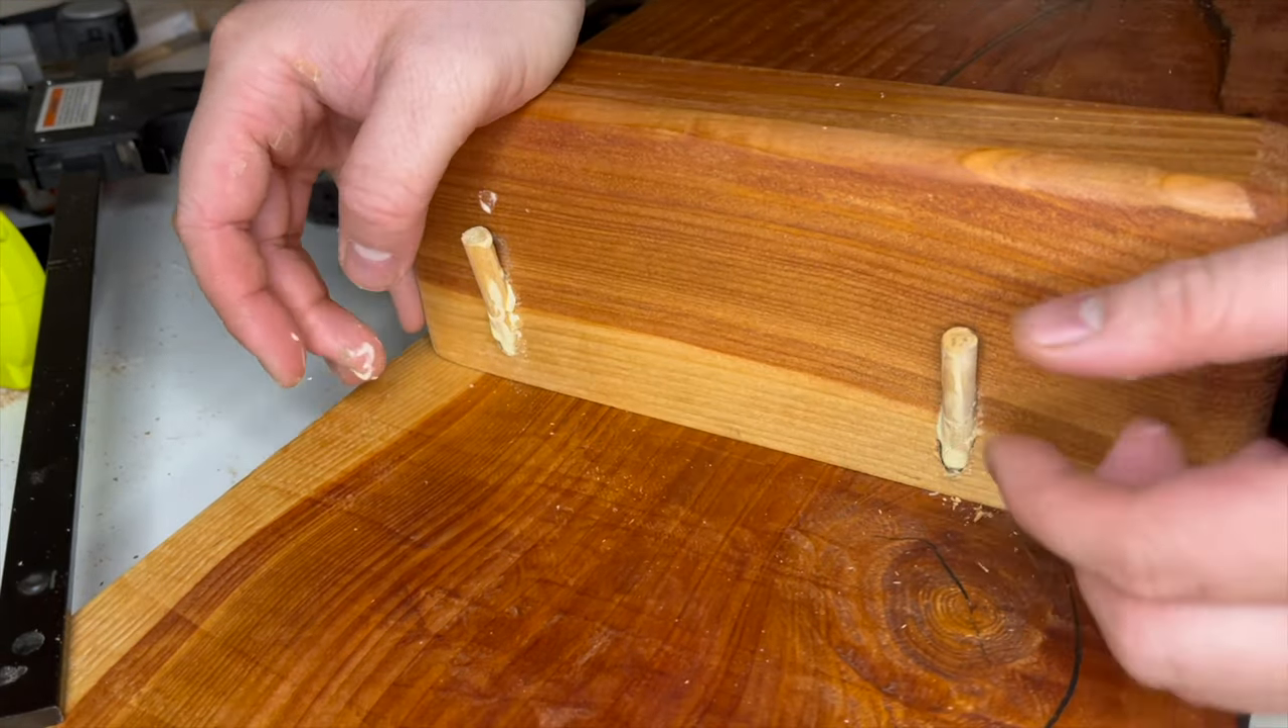I bought some oak dowels from the local hardware store, and I used them to cover up the pocket holes.